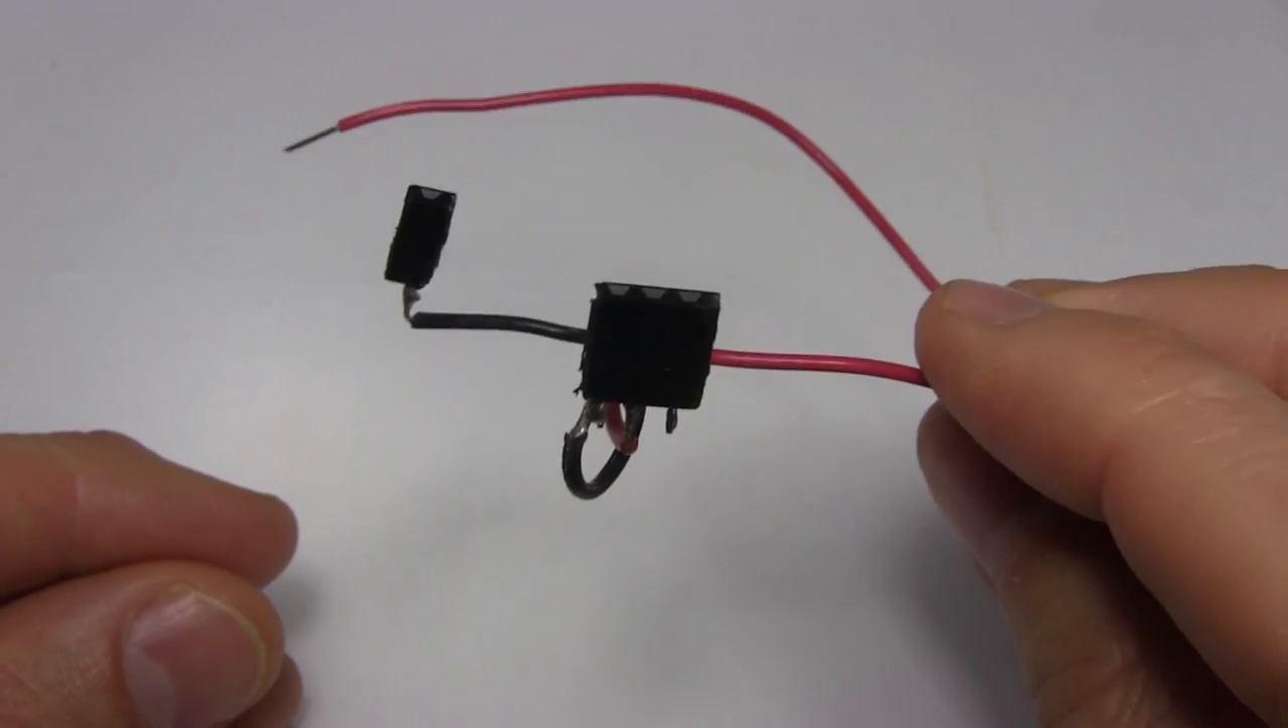After soldering I now have a three-hole connector and I also made another one-hole connector.